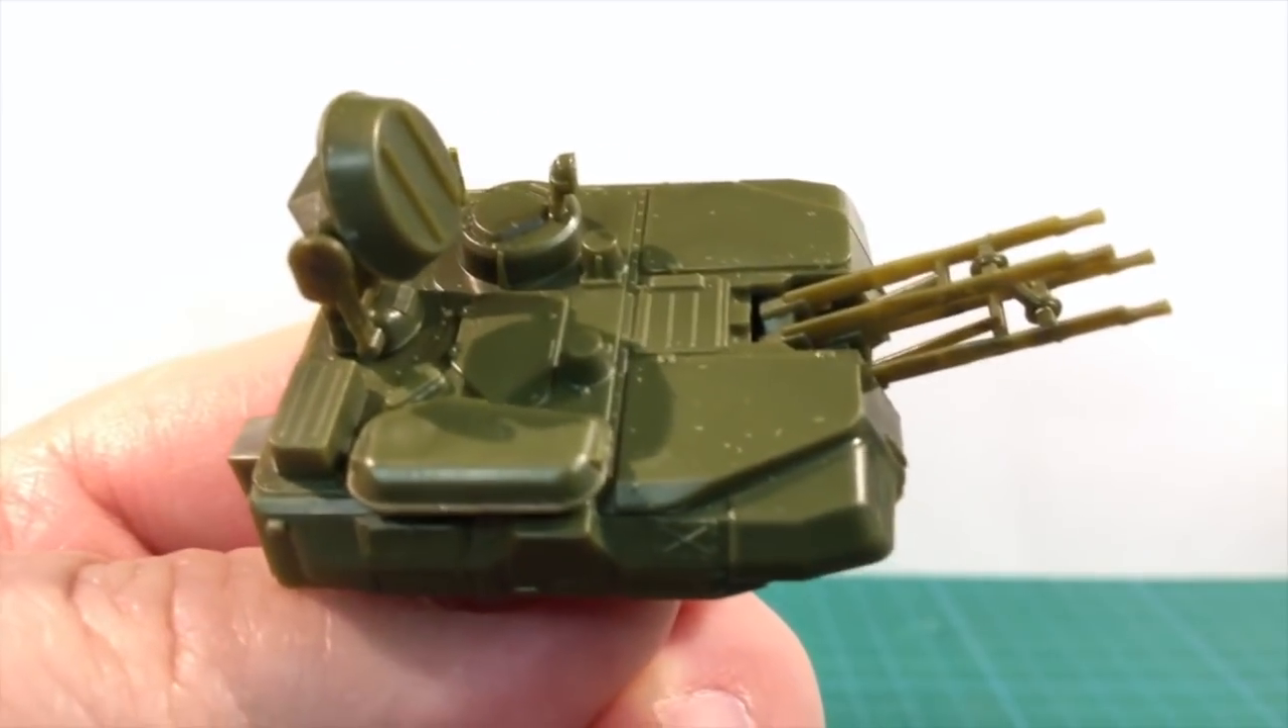Here is the completed turret with the radar, commander's searchlight and other details added.